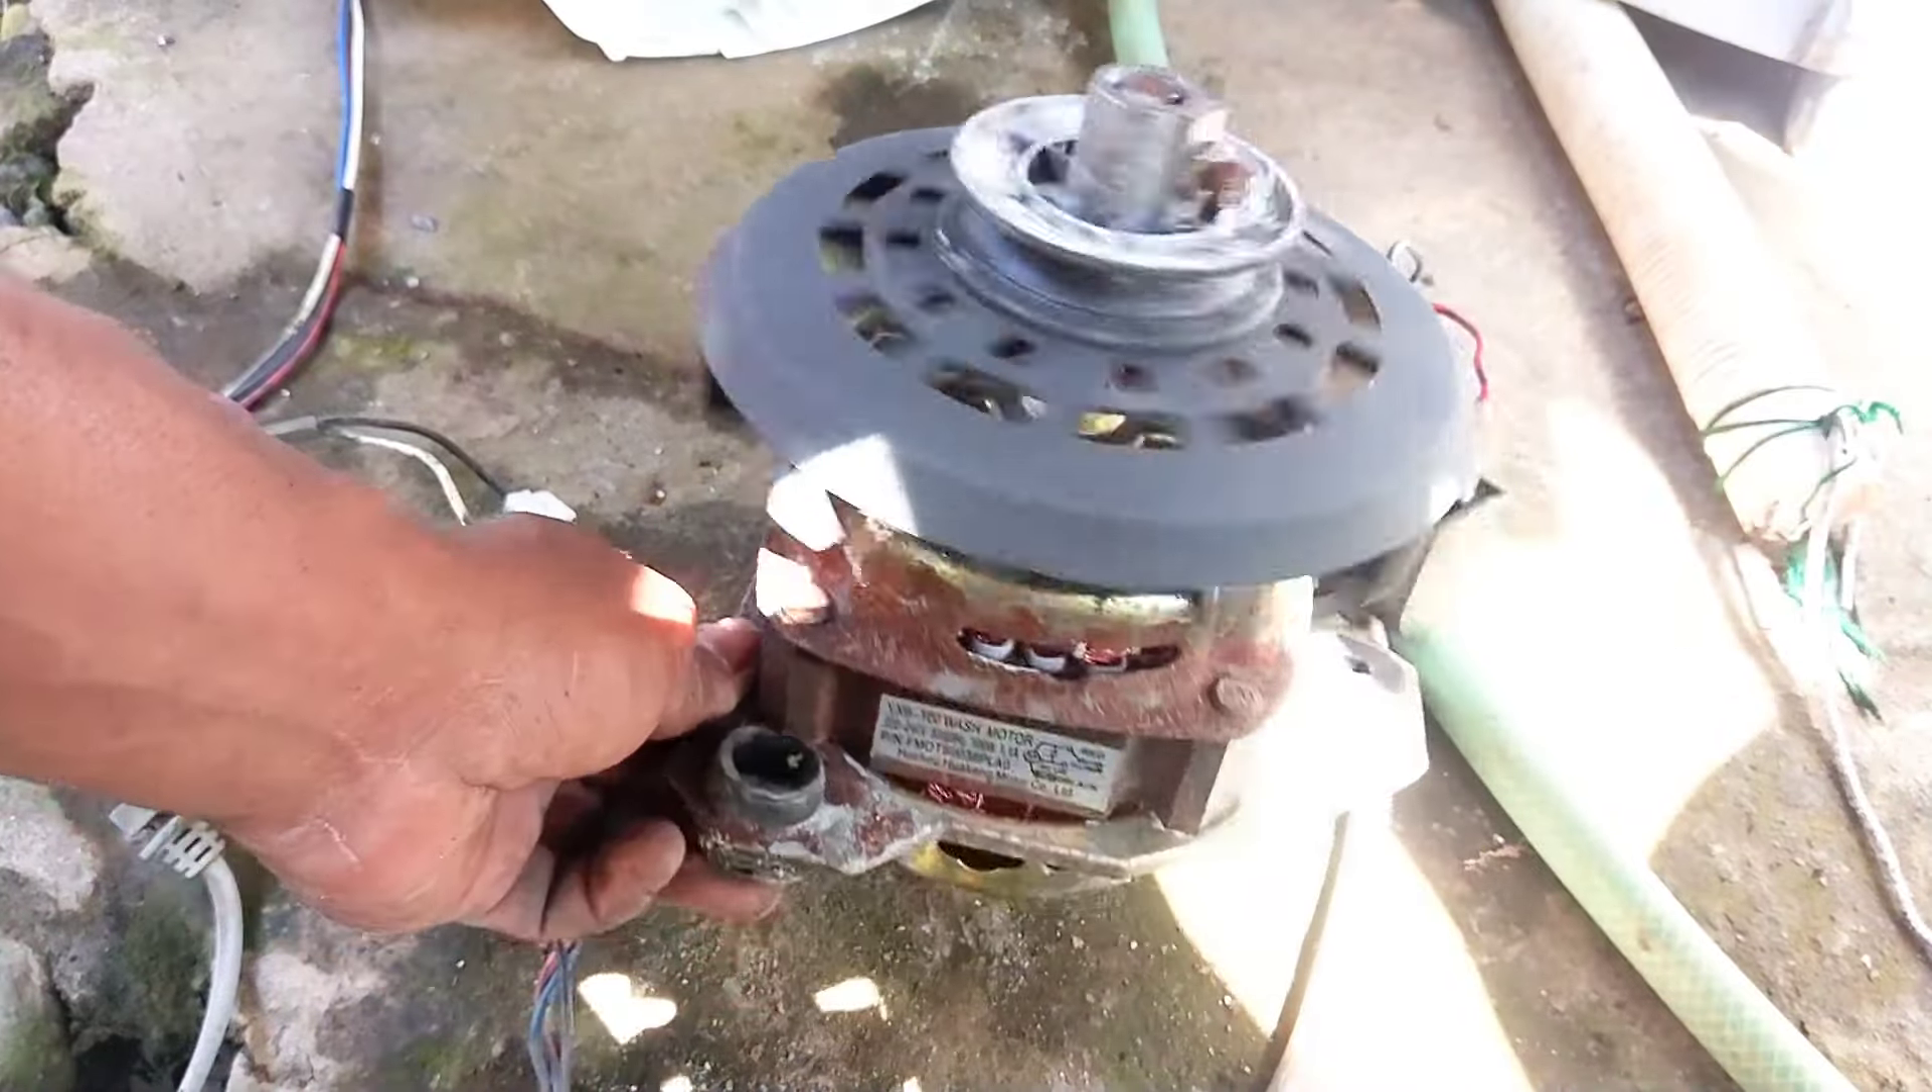So ayan nalagay na natin yung pulya.